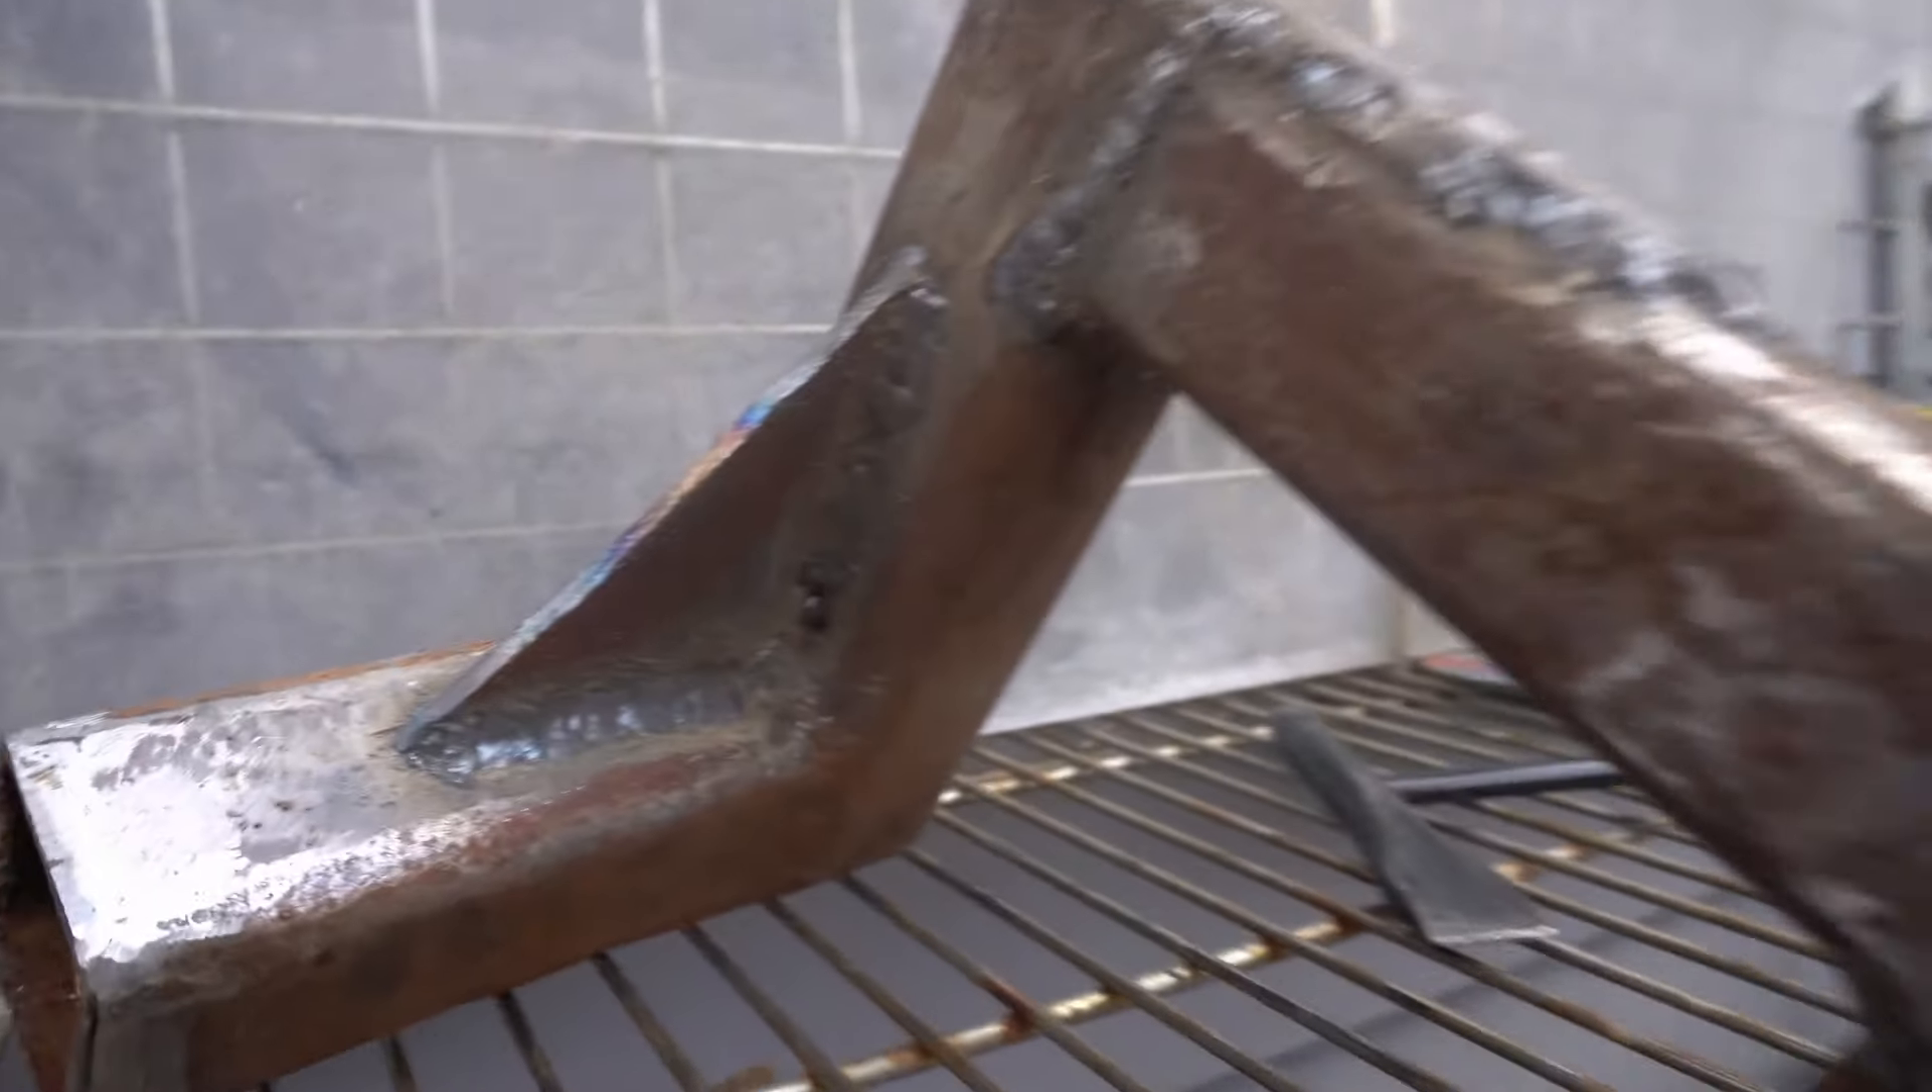I finished welding up this arm. The welds turned out pretty good, I think.